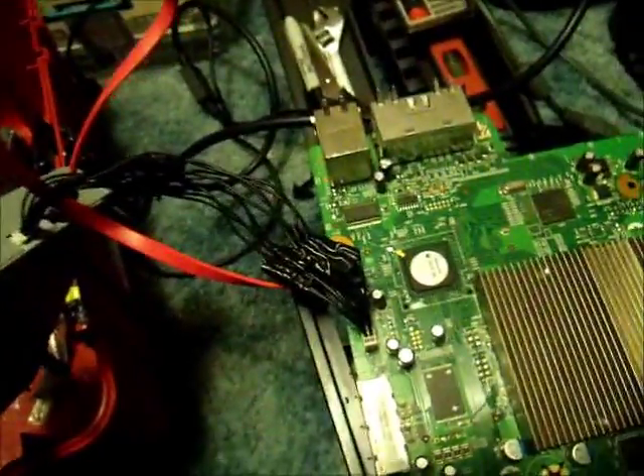As you can see I've removed the Xbox from its little shroud thing.